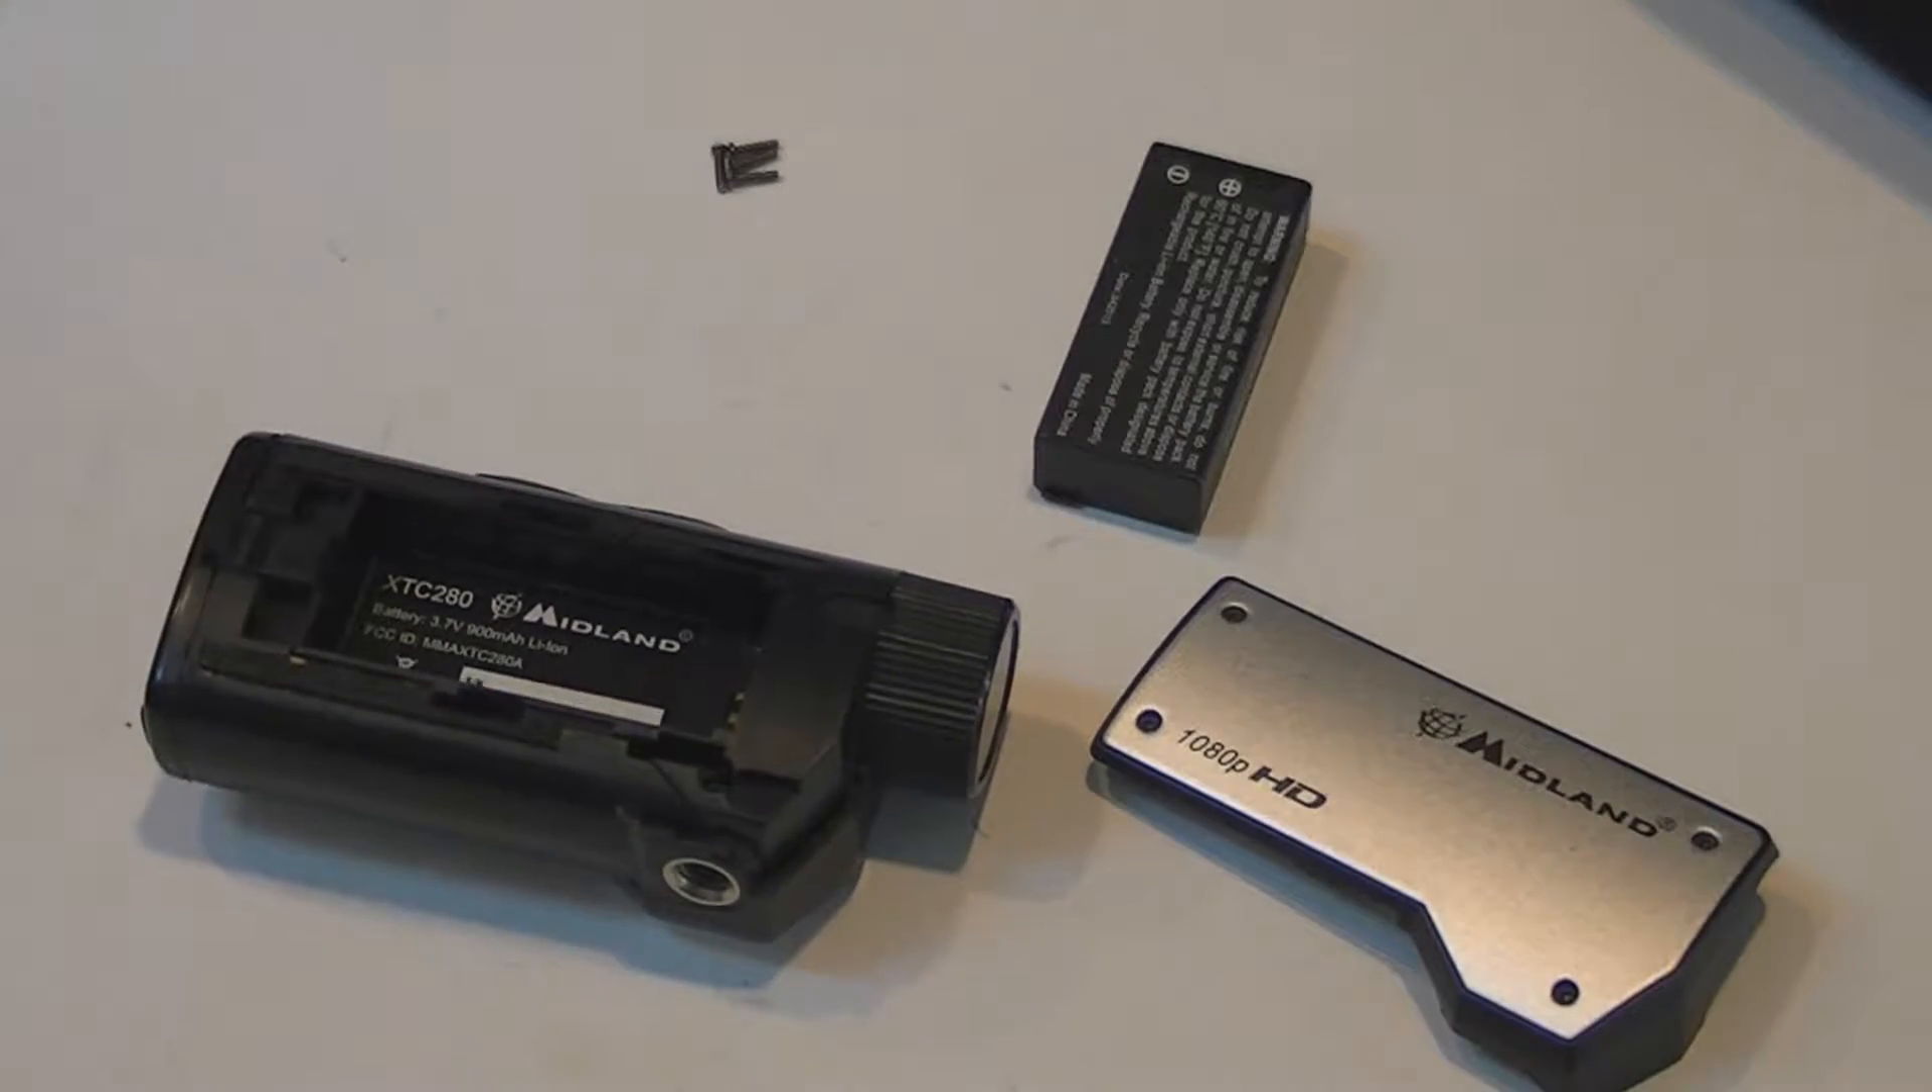Okay so we just took the side panel off it just slides off took the battery out we're gonna use that as an extra battery on our good cameras.